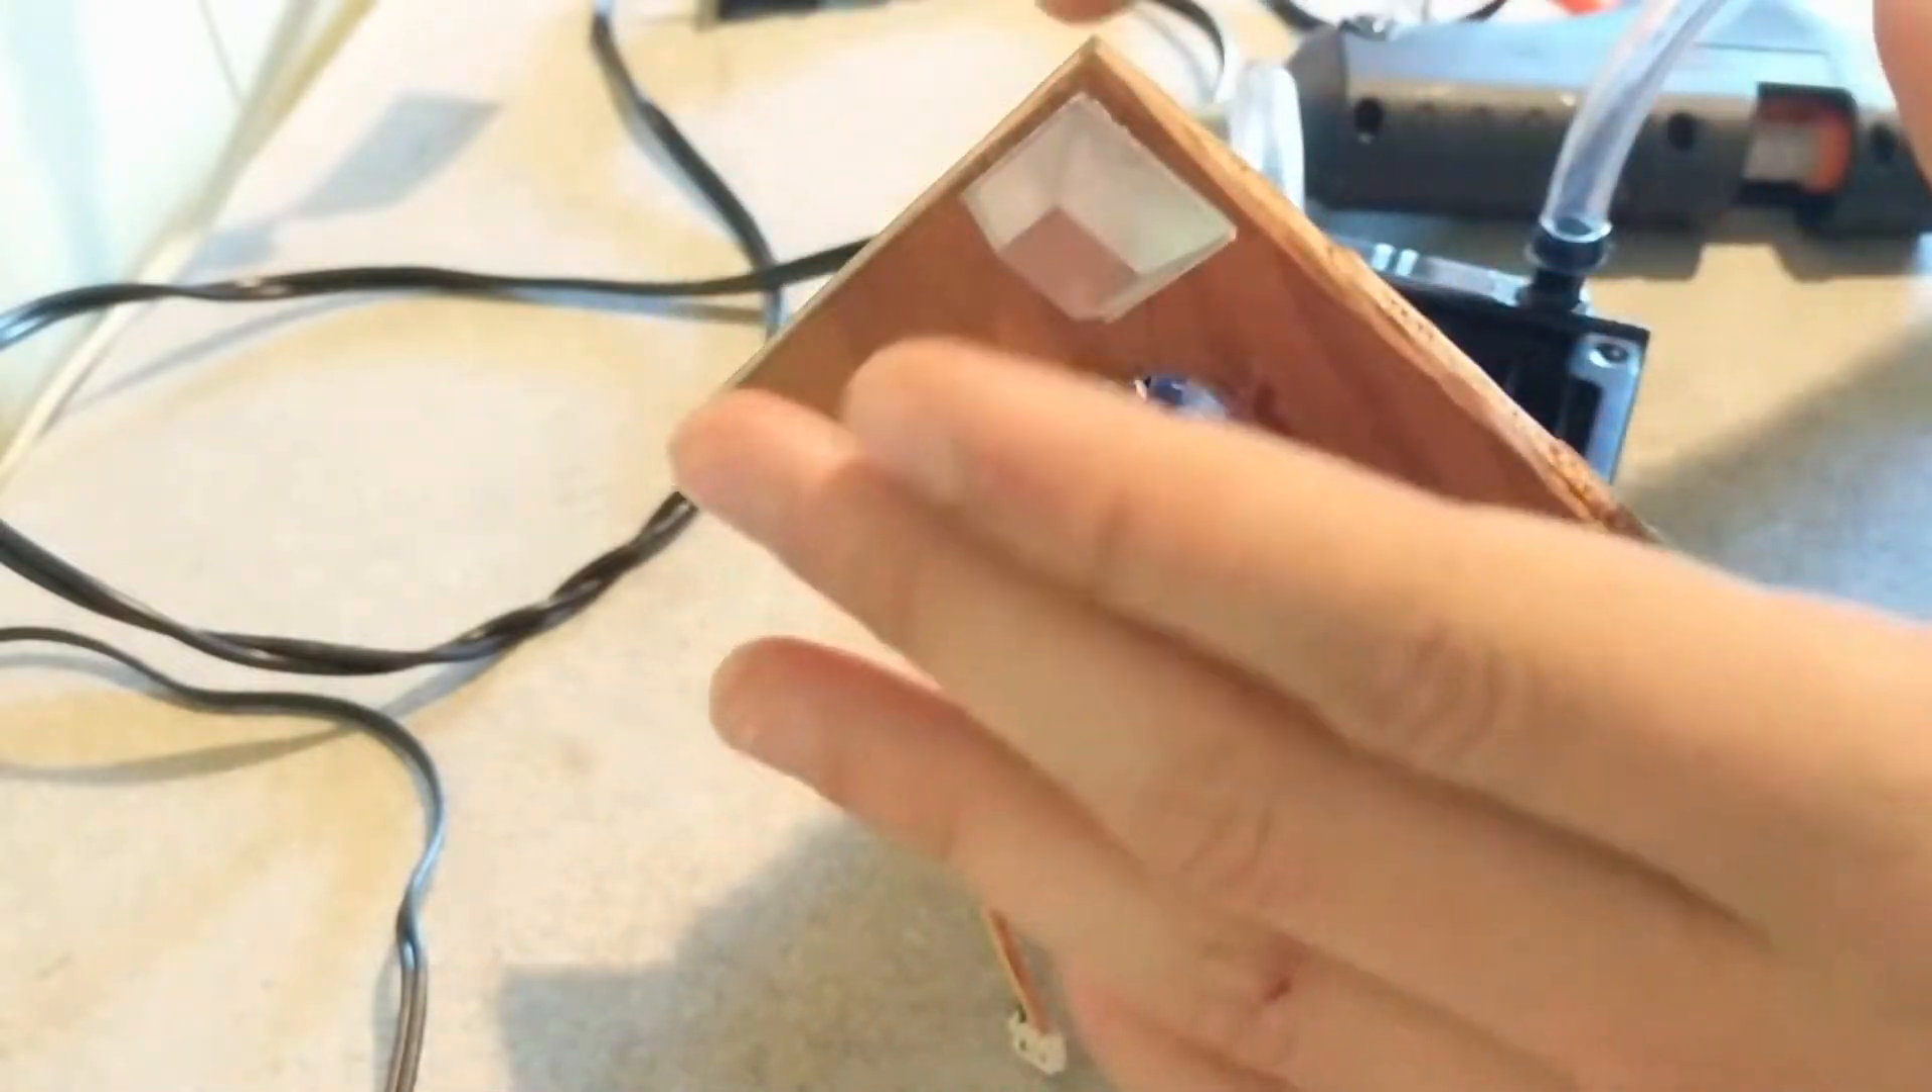I then attached a rubber standoff to the corner where the screw could not be inserted.